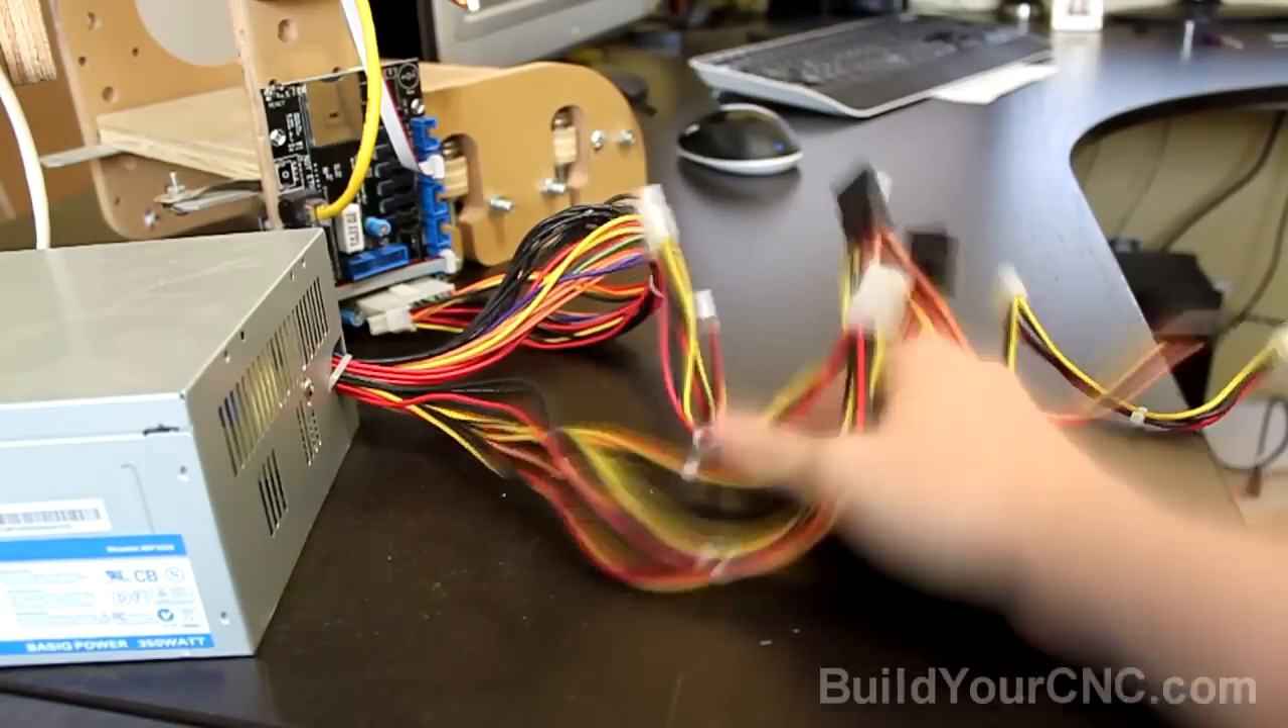There's a lot of wires that are just, you know, kind of hanging around.